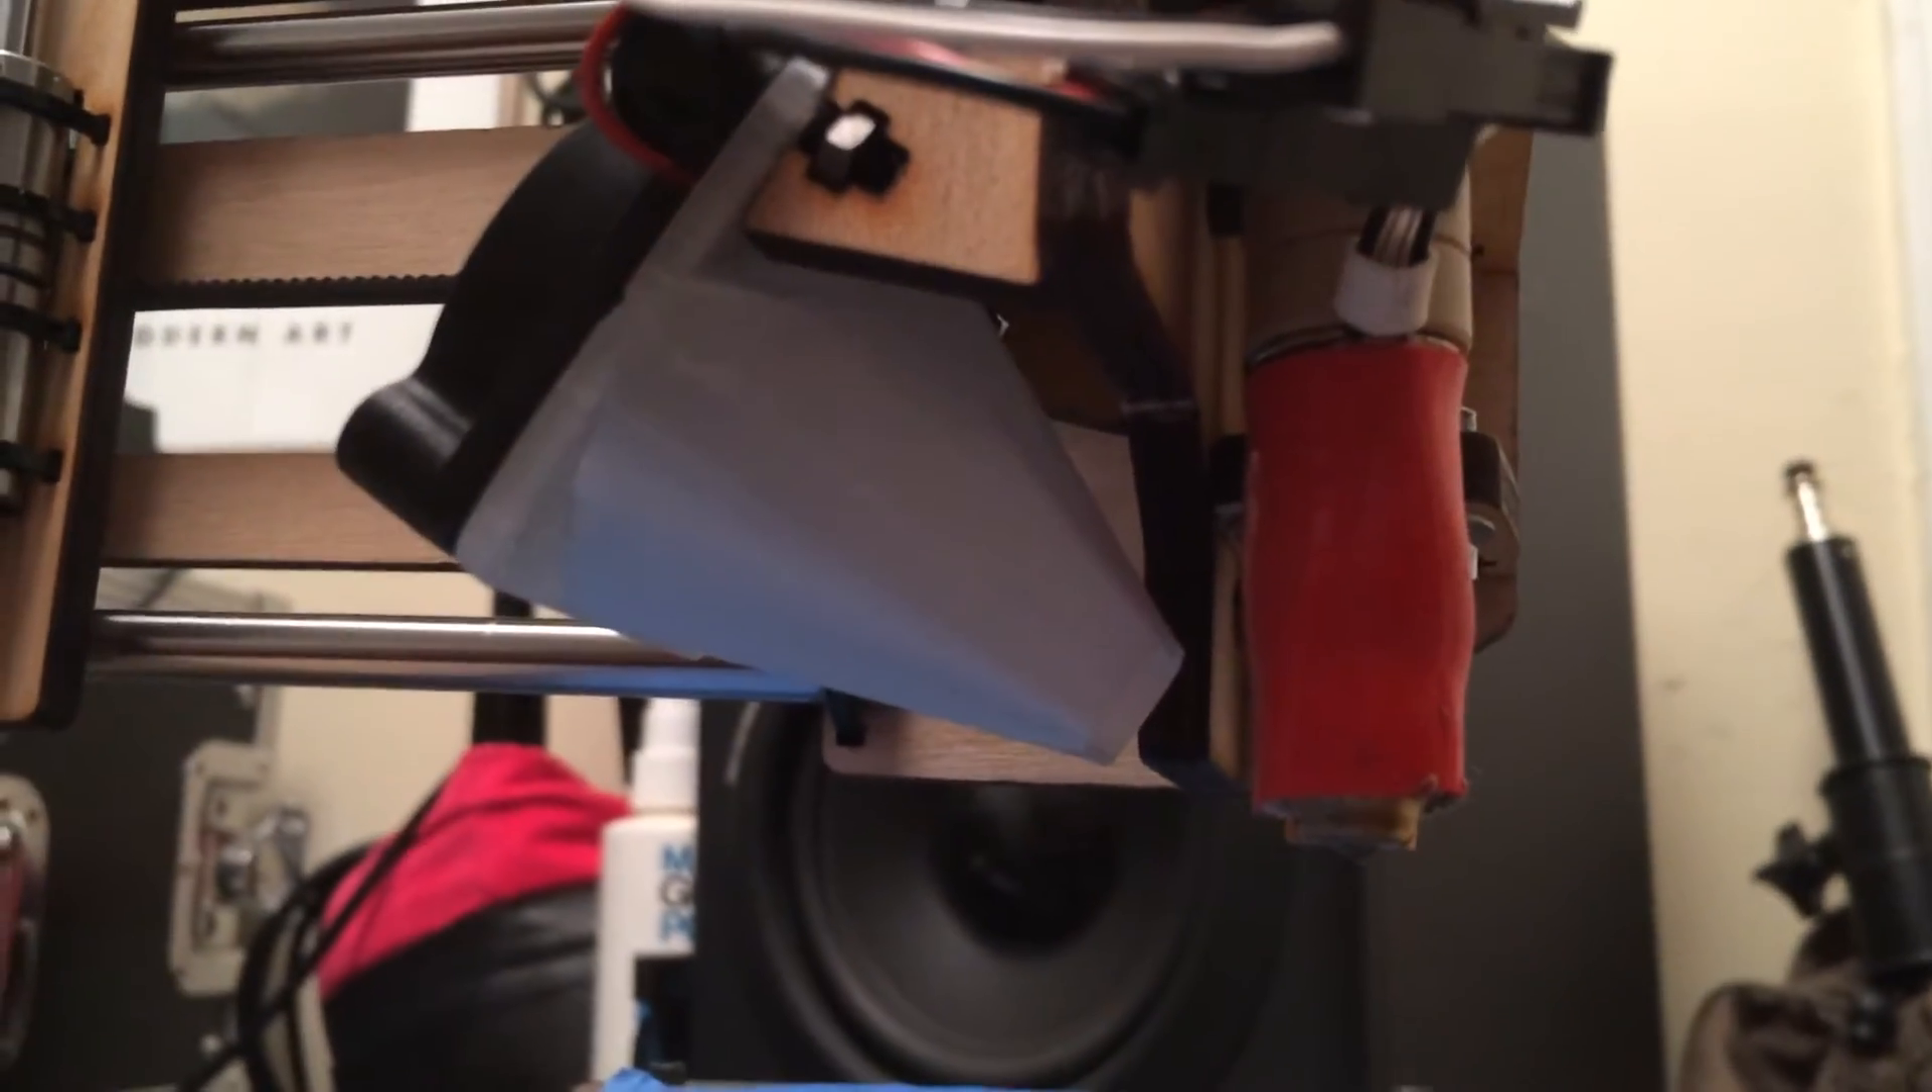Okay, upgrade number one is in place. Here's our new fan shroud. 3D printed fan shroud. Now in place.